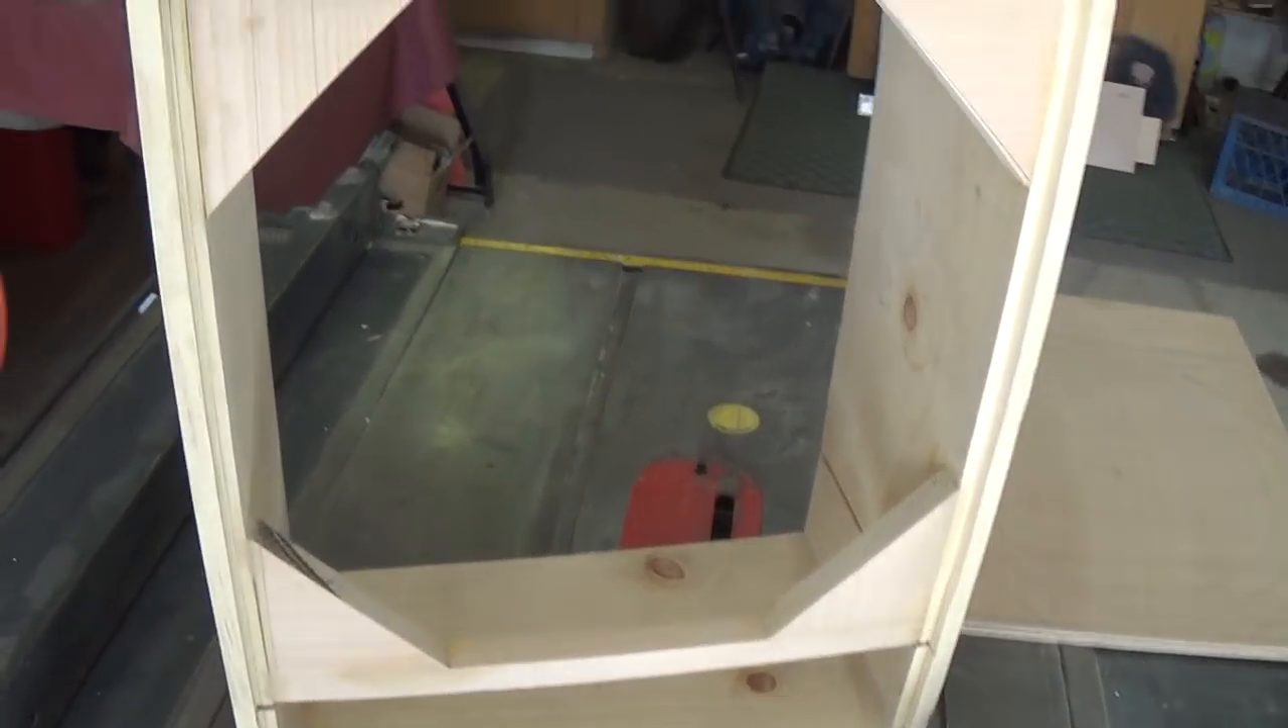I have not done any routering yet, but I've glued together the box joints and put in some gussets here that will make a whole lot more sense in just a minute.